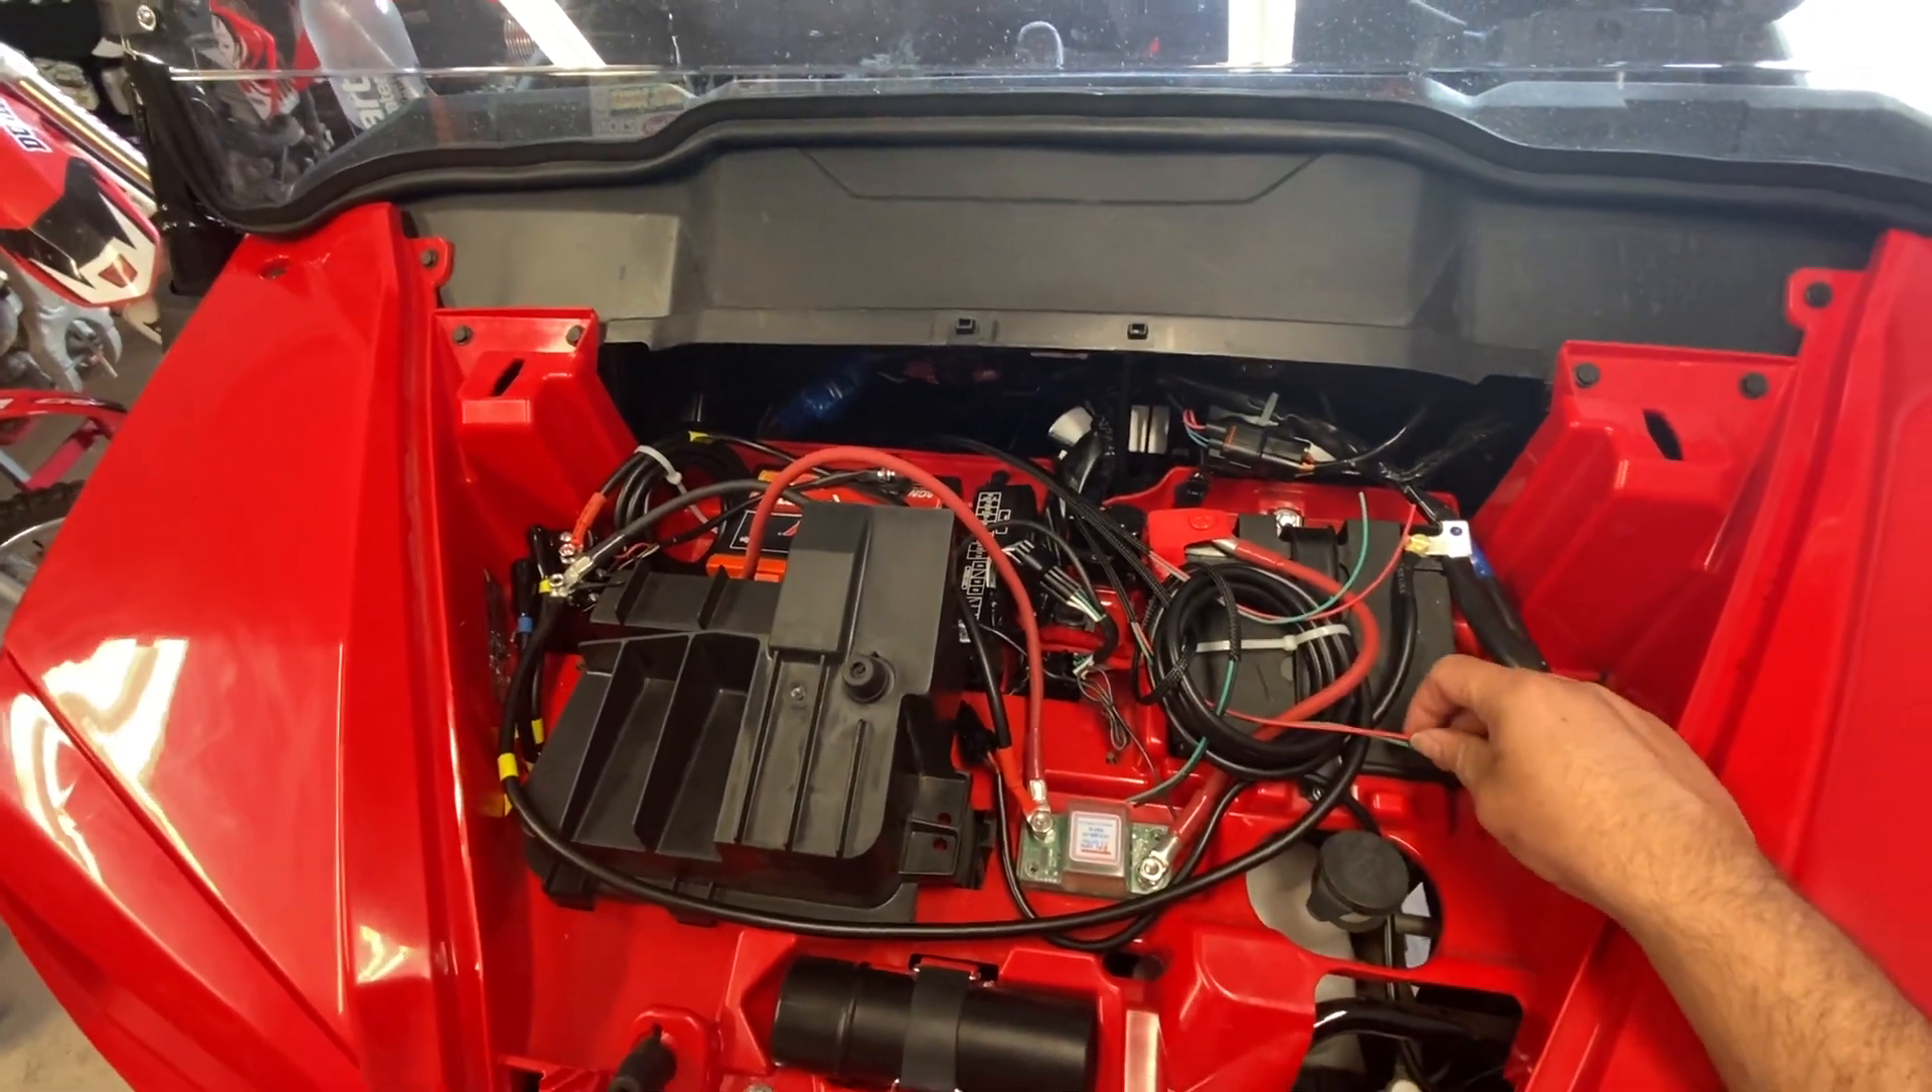Right now i do have some loose wires here because i'm waiting on honda side by side to have their keyed power adapters arrive.